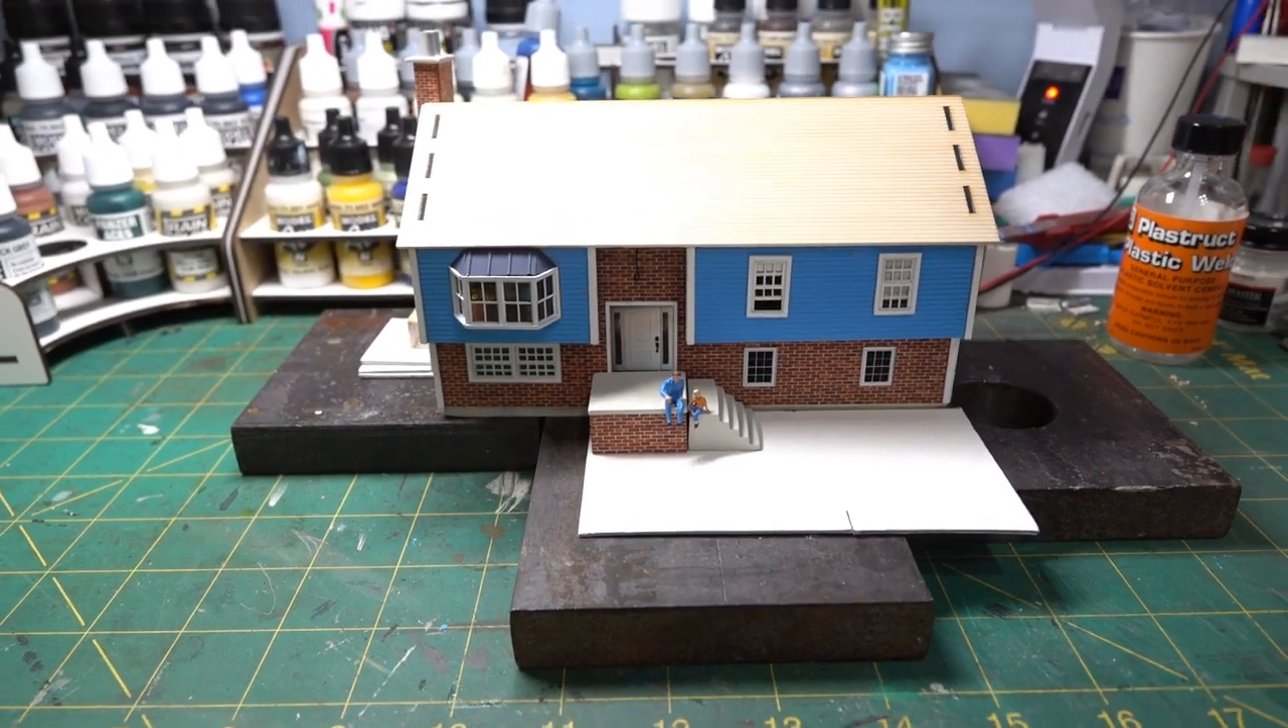I still need to get a railing of some variety for the the front steps.